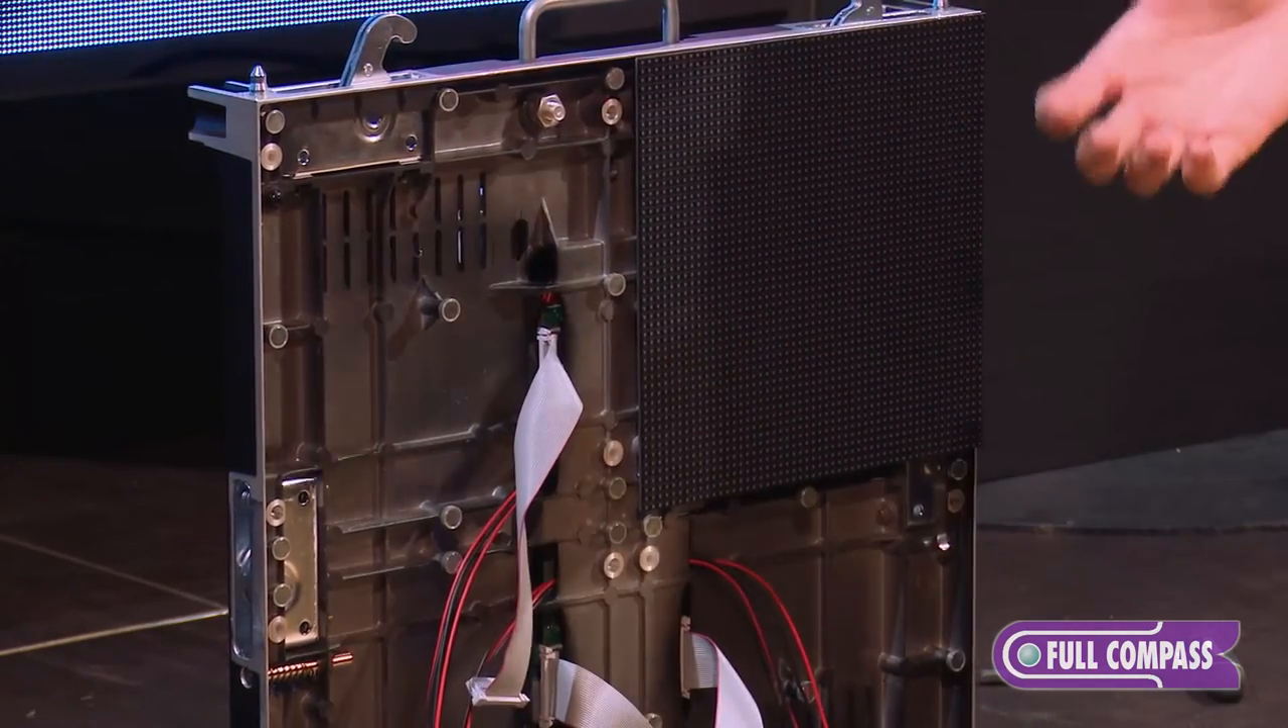And the only other thing I would need to do is install the additional three modules, and I now have a complete cabinet.